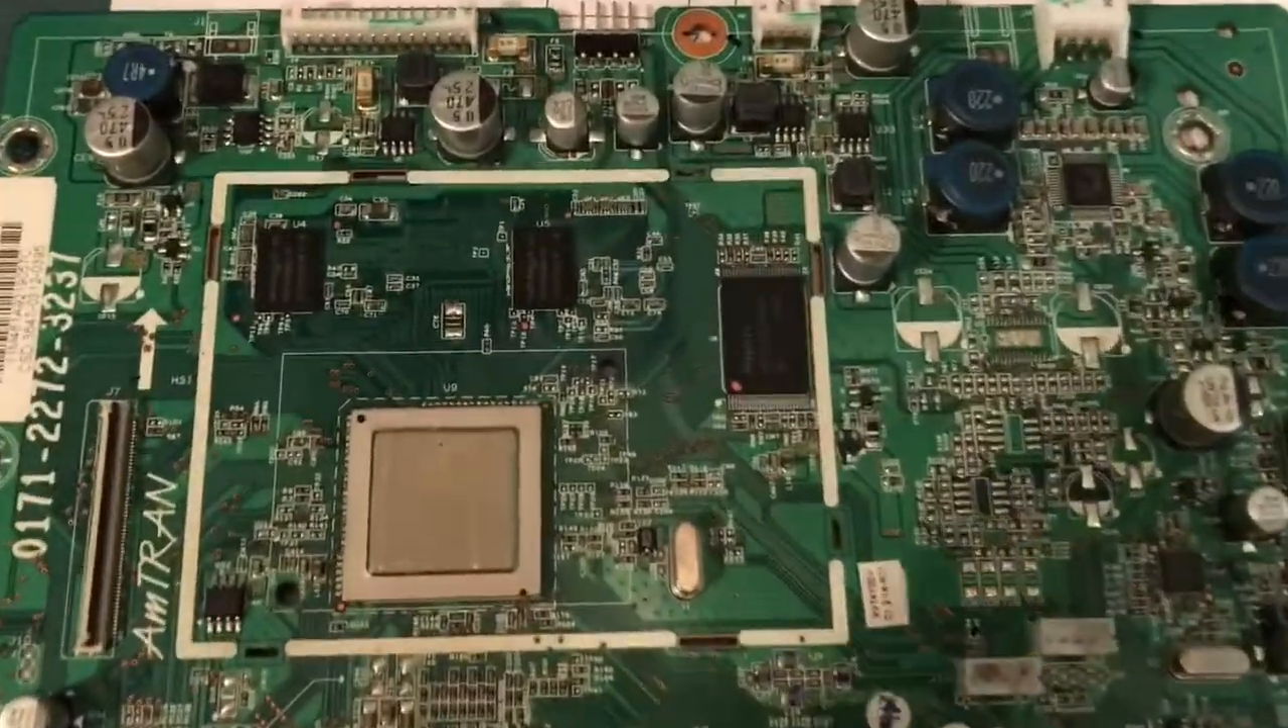So I'm going to show you I've taken off the heat sink on the processor.